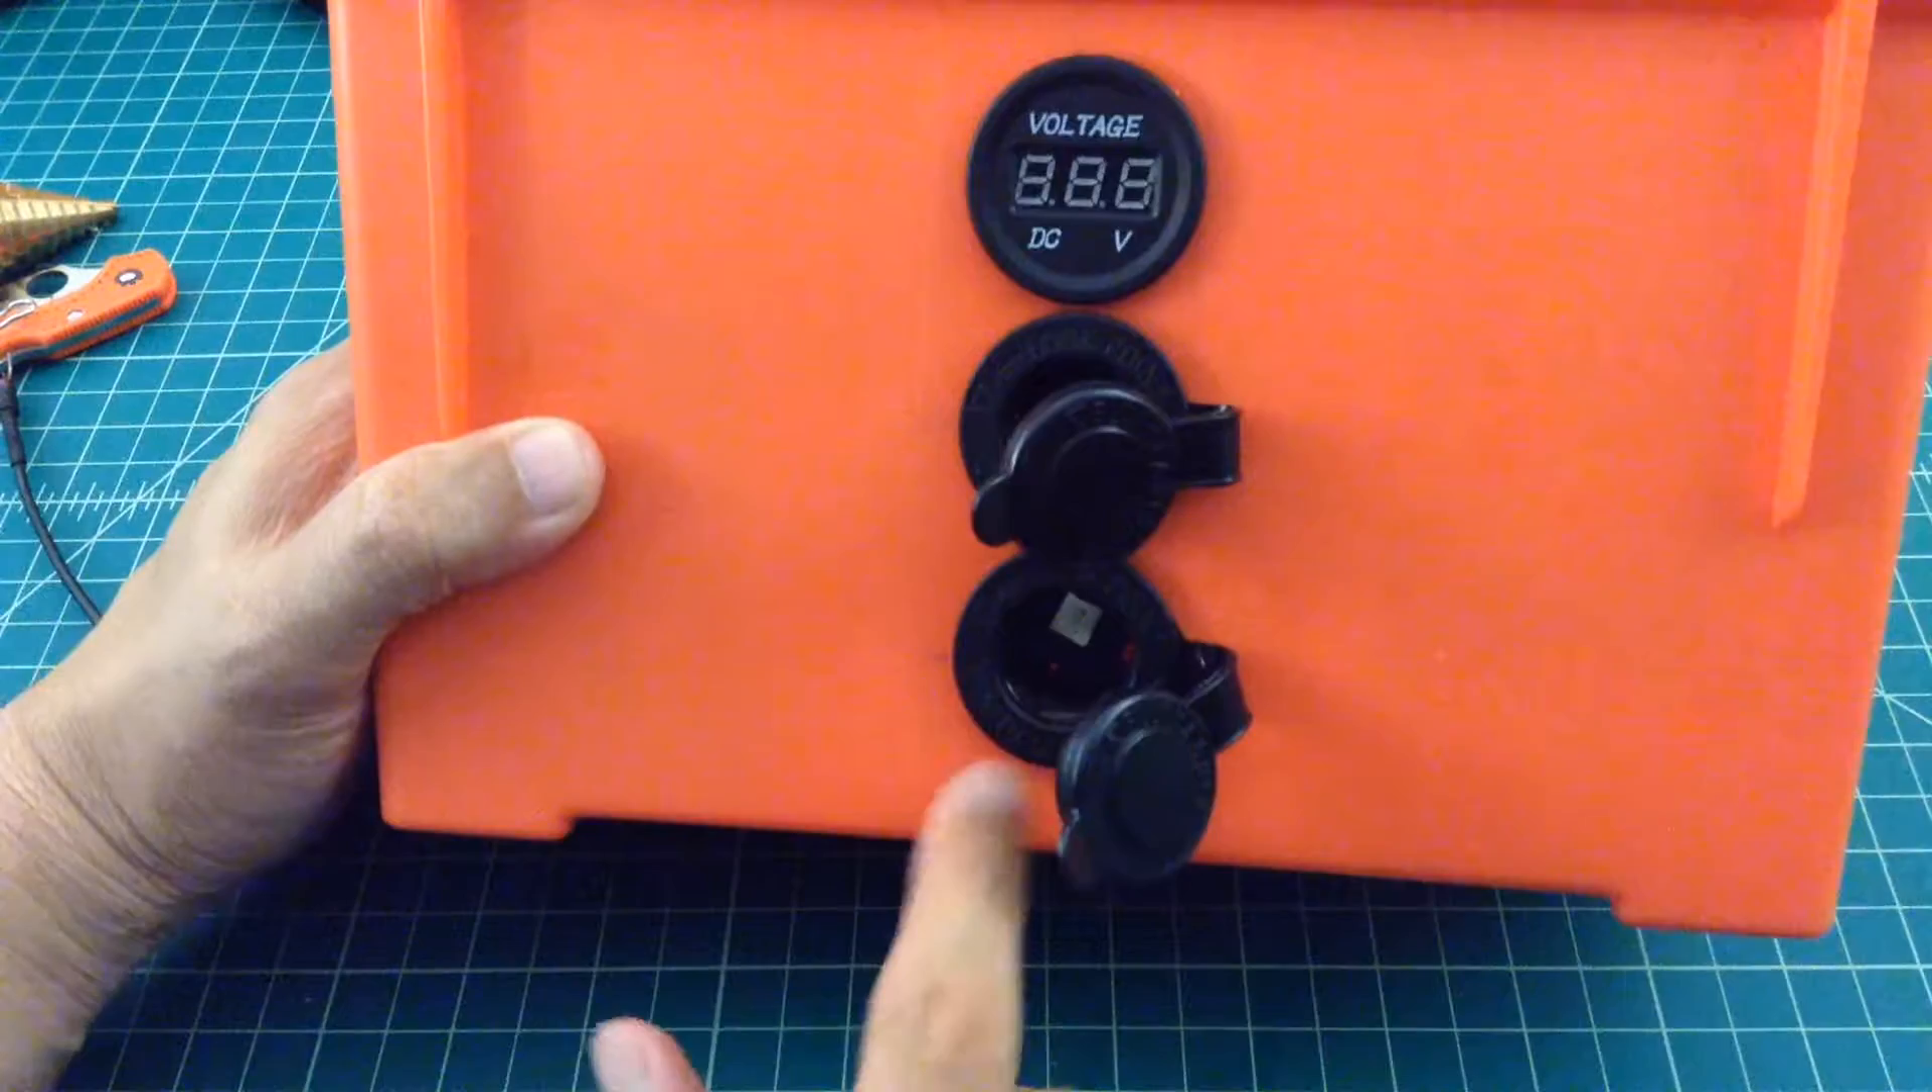I installed the voltmeter and then these are just 12 volt sockets.